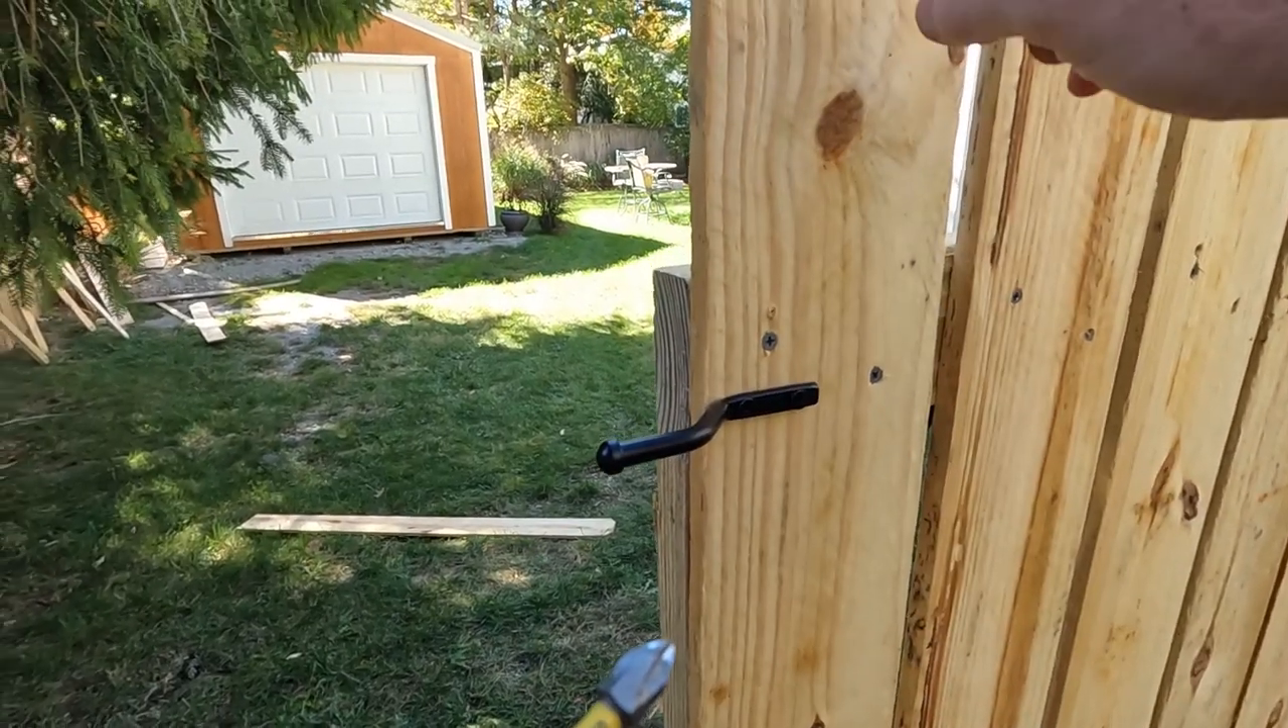So our bar is on pretty level. Not too far up that somebody can't reach it.